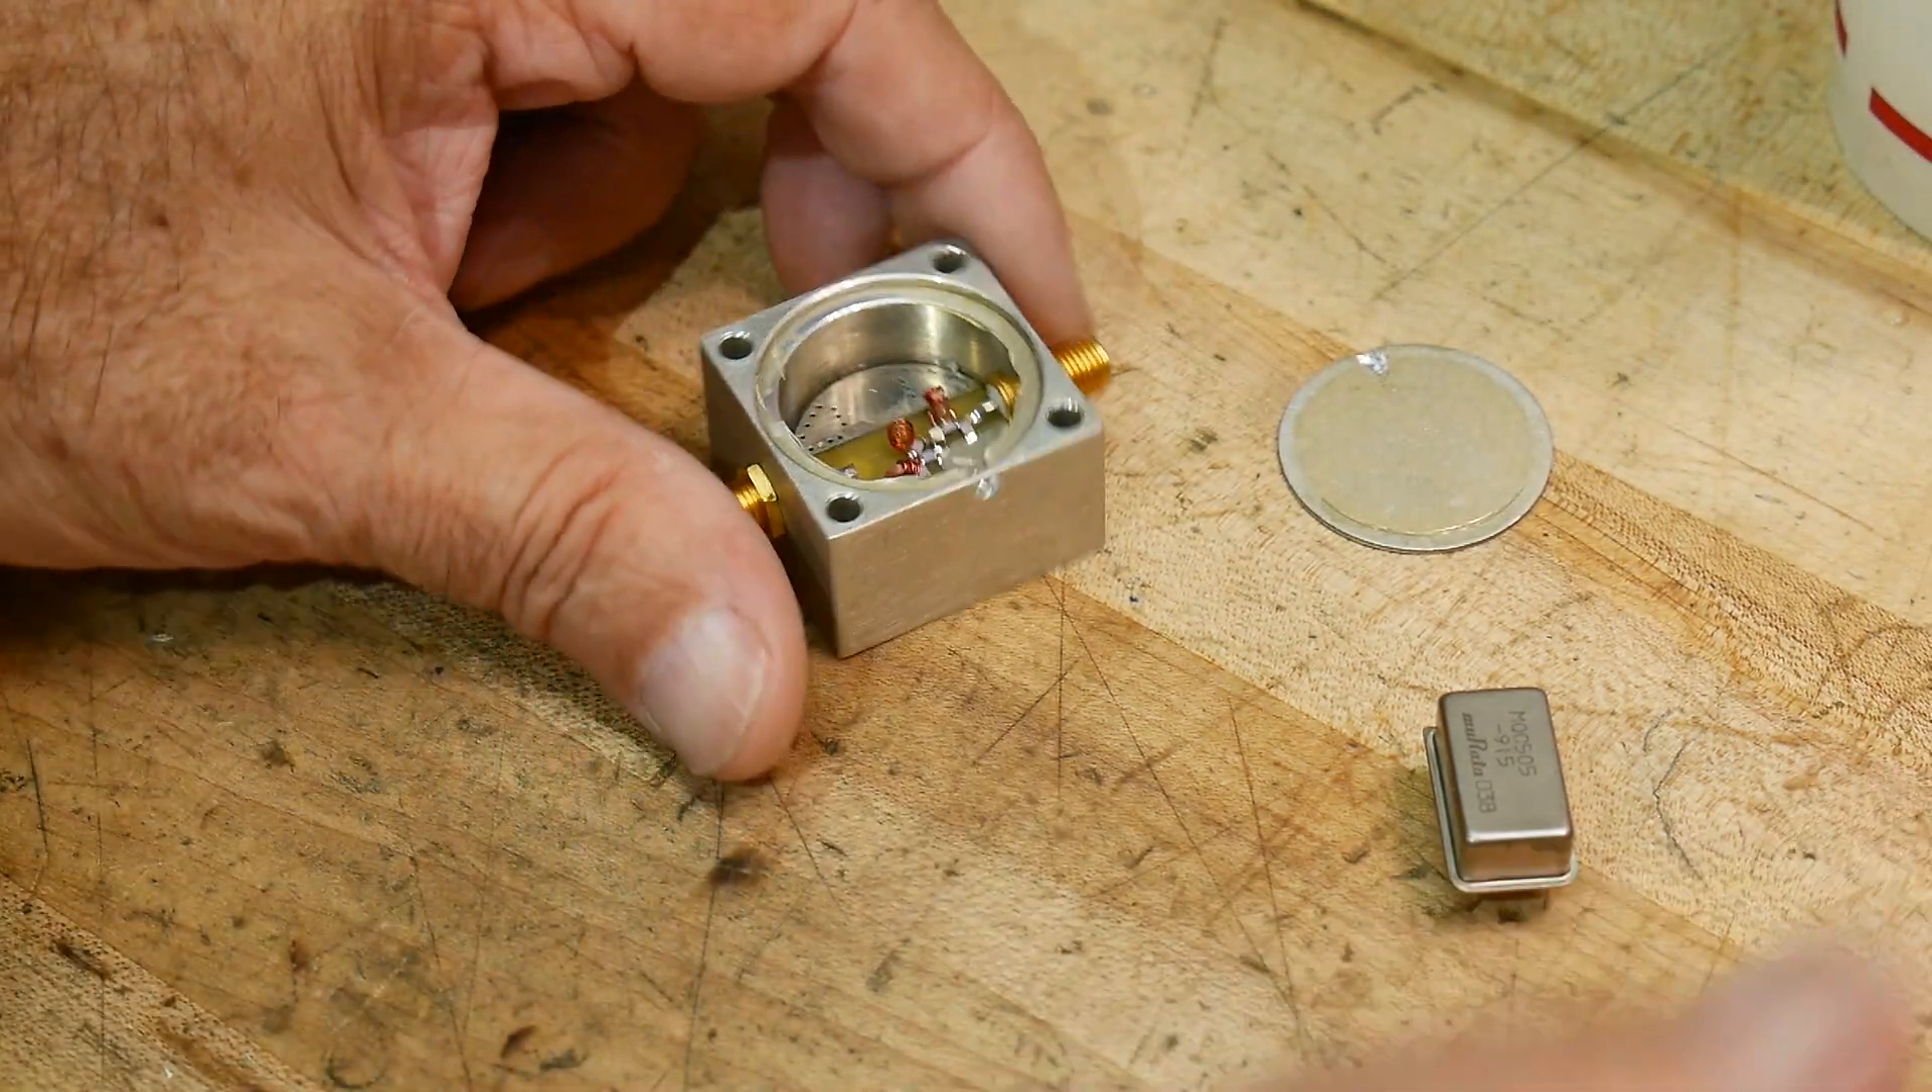So that's how I got the top off, all right.